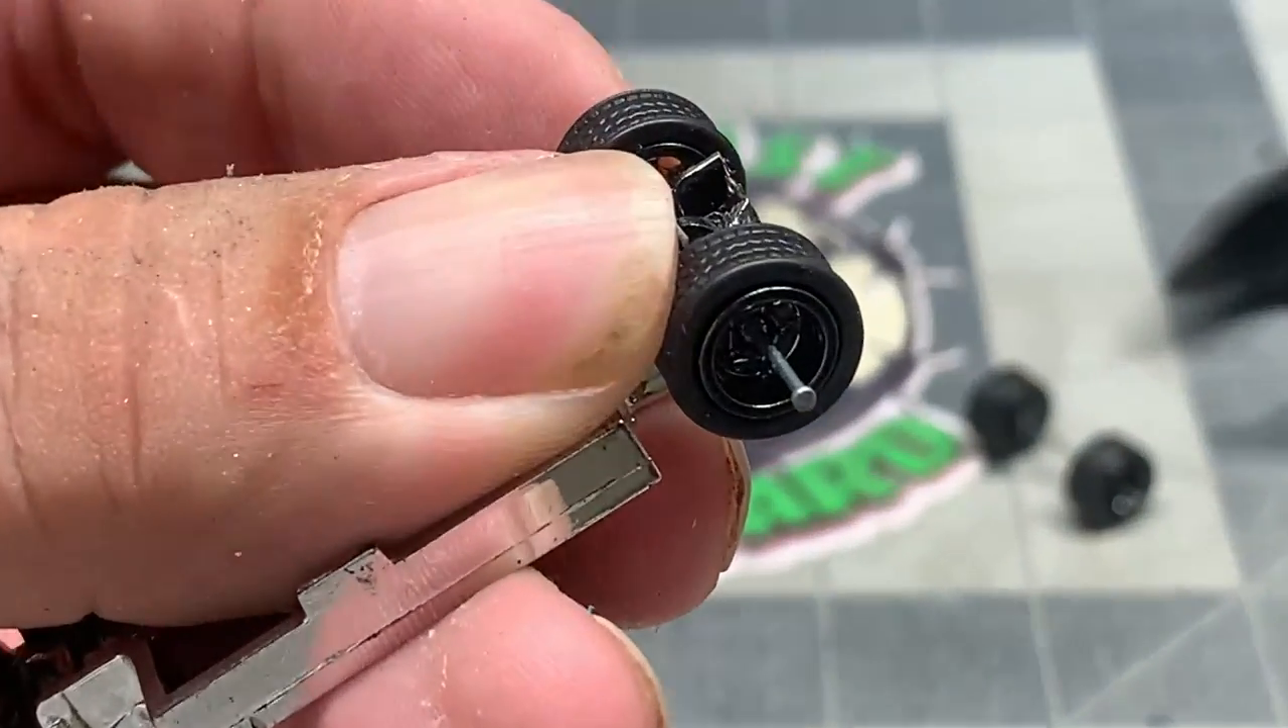Now, there's an awful lot of axles sticking out.